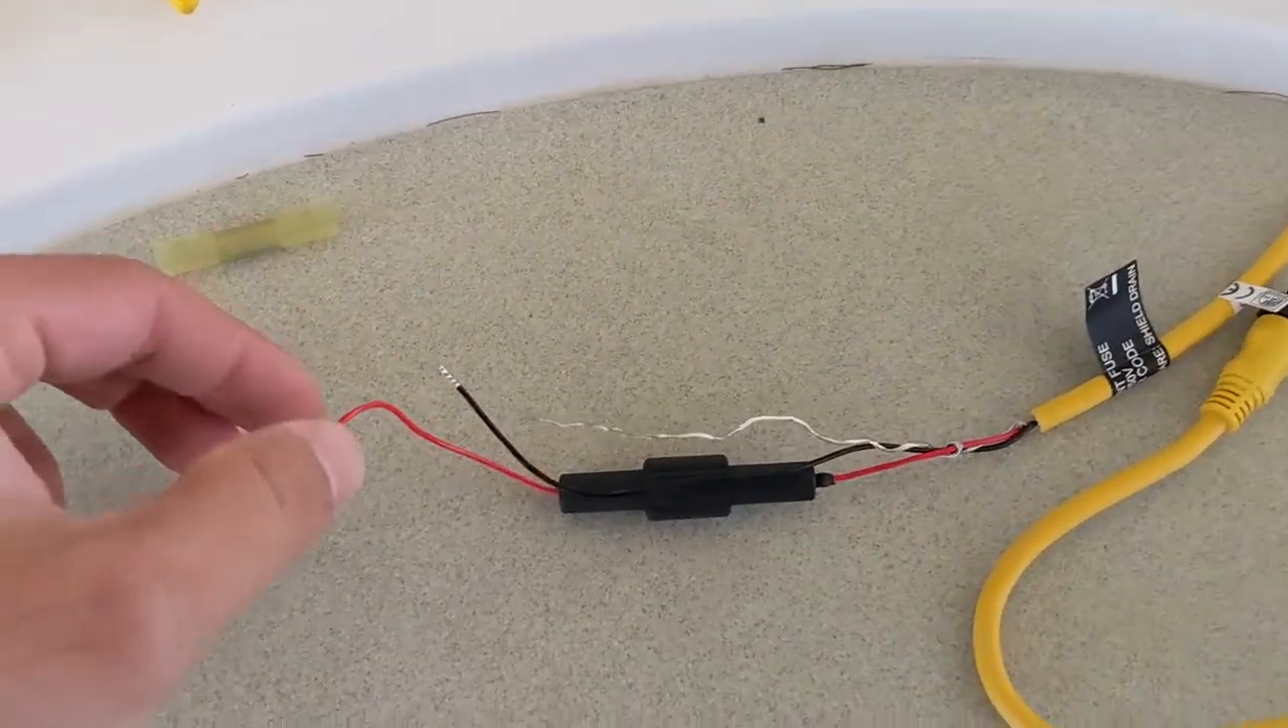On the power cable, you have got three wires coming out that need to be terminated.